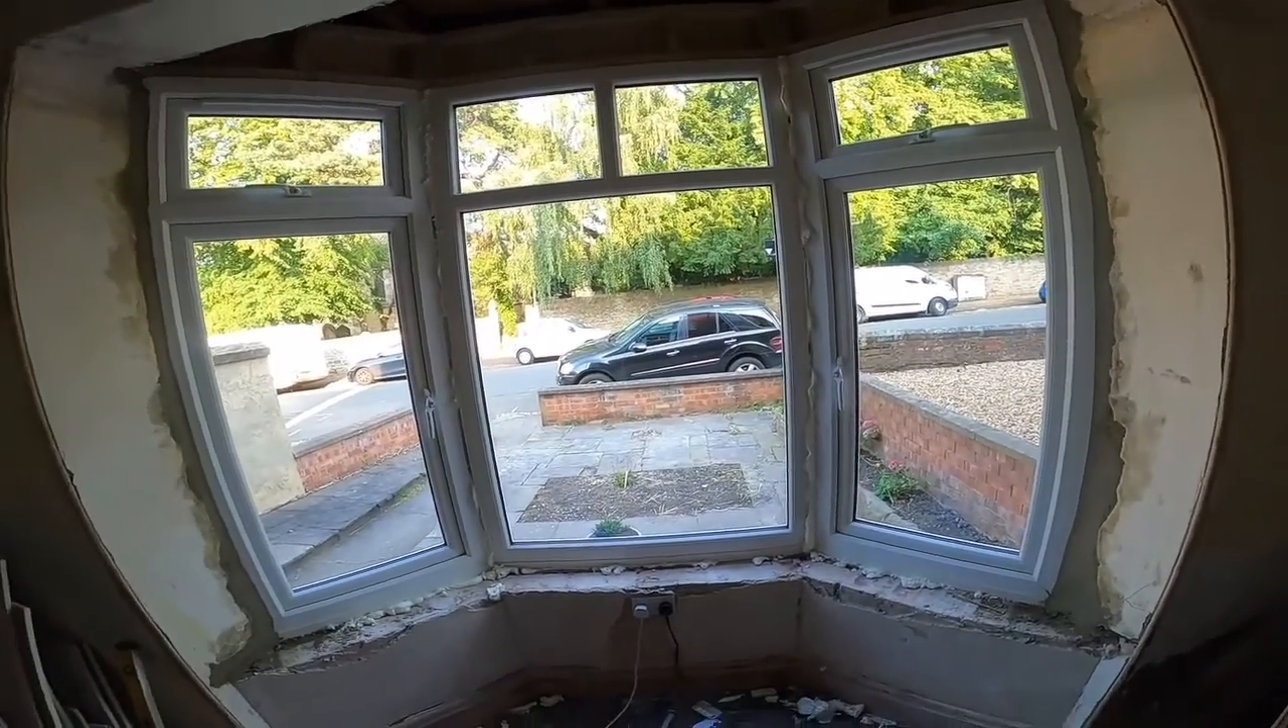So there's a windowsill to go back on.